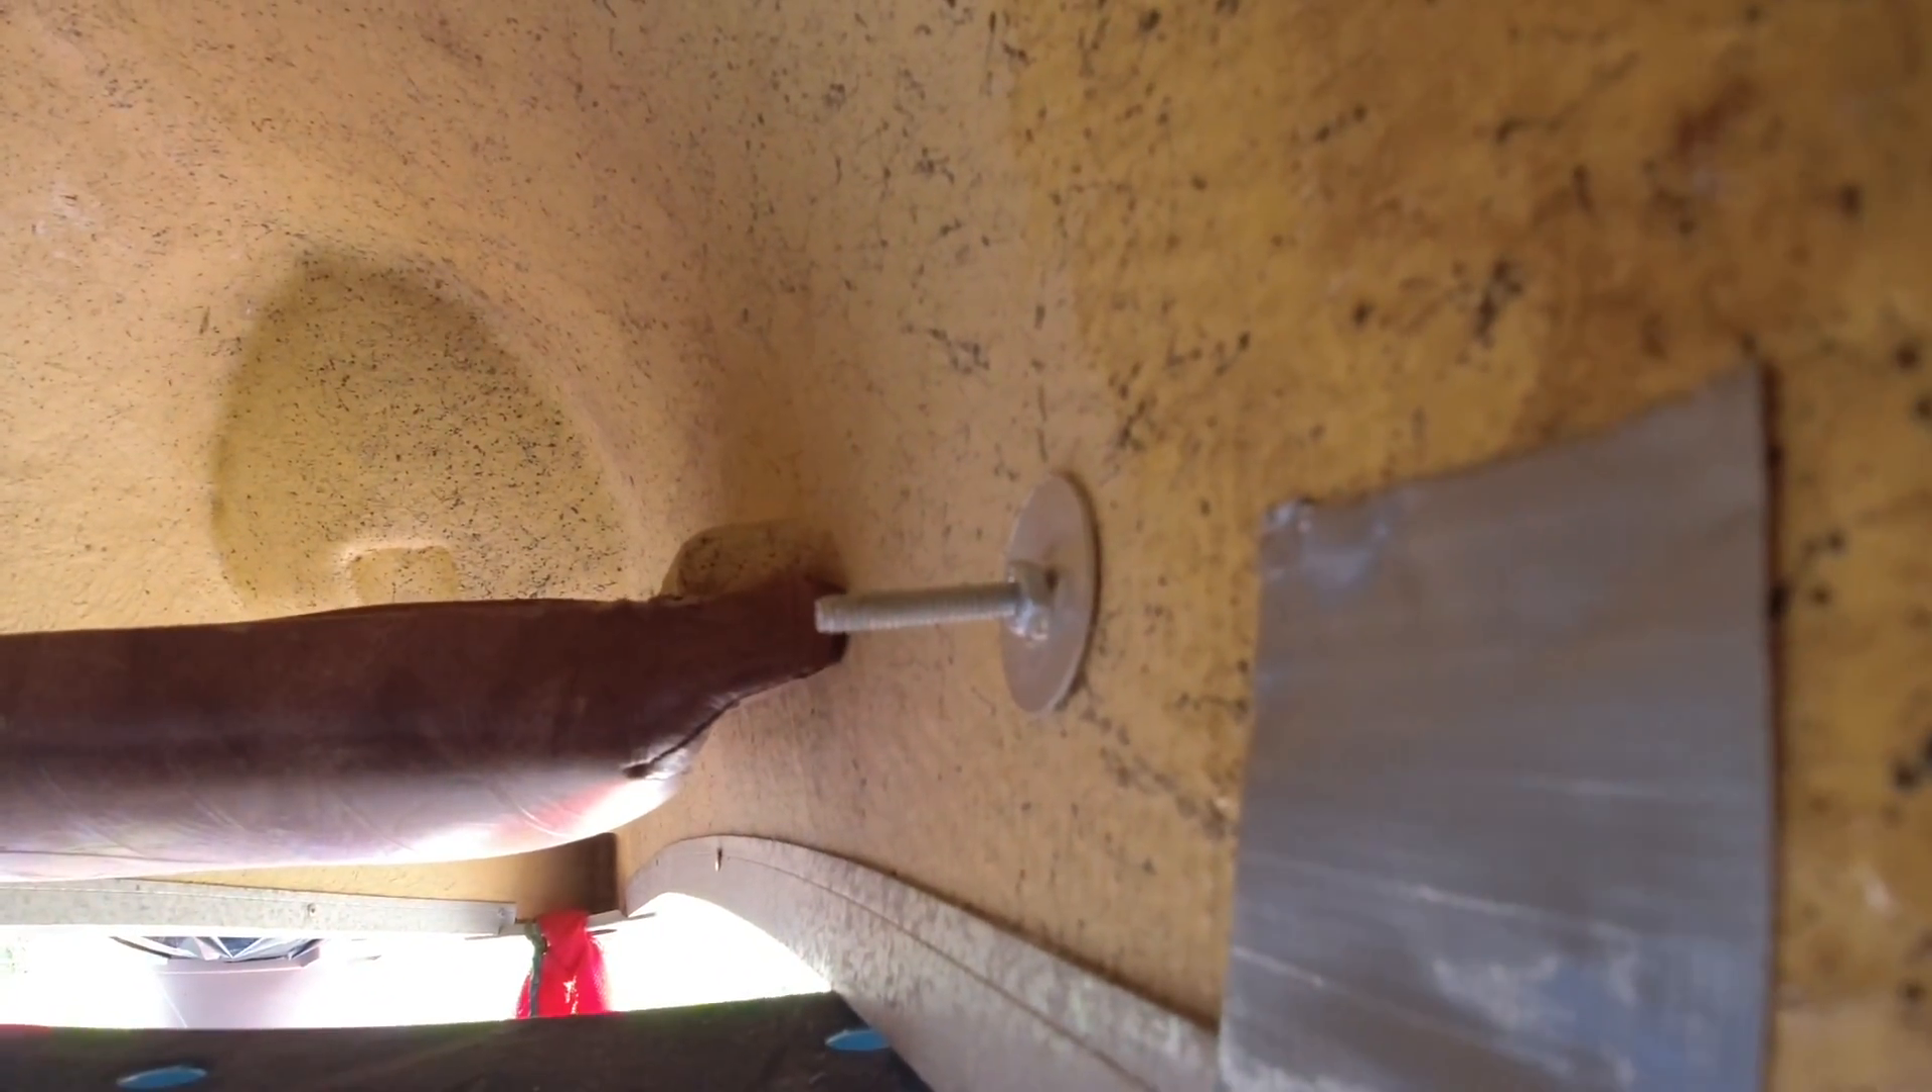We have a fairly significant bolt sticking out there.